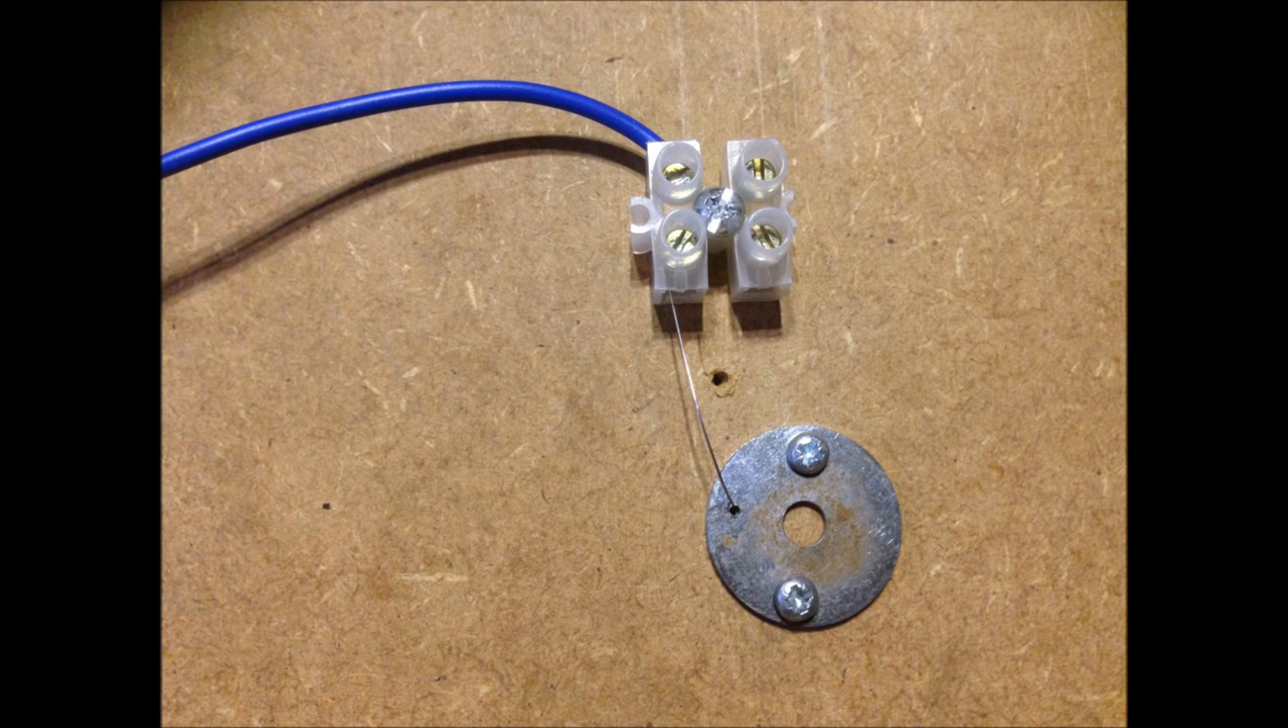The washer is fixed in place and this is to prevent the thin wire from slicing through the soft MDF or even from scorching it.